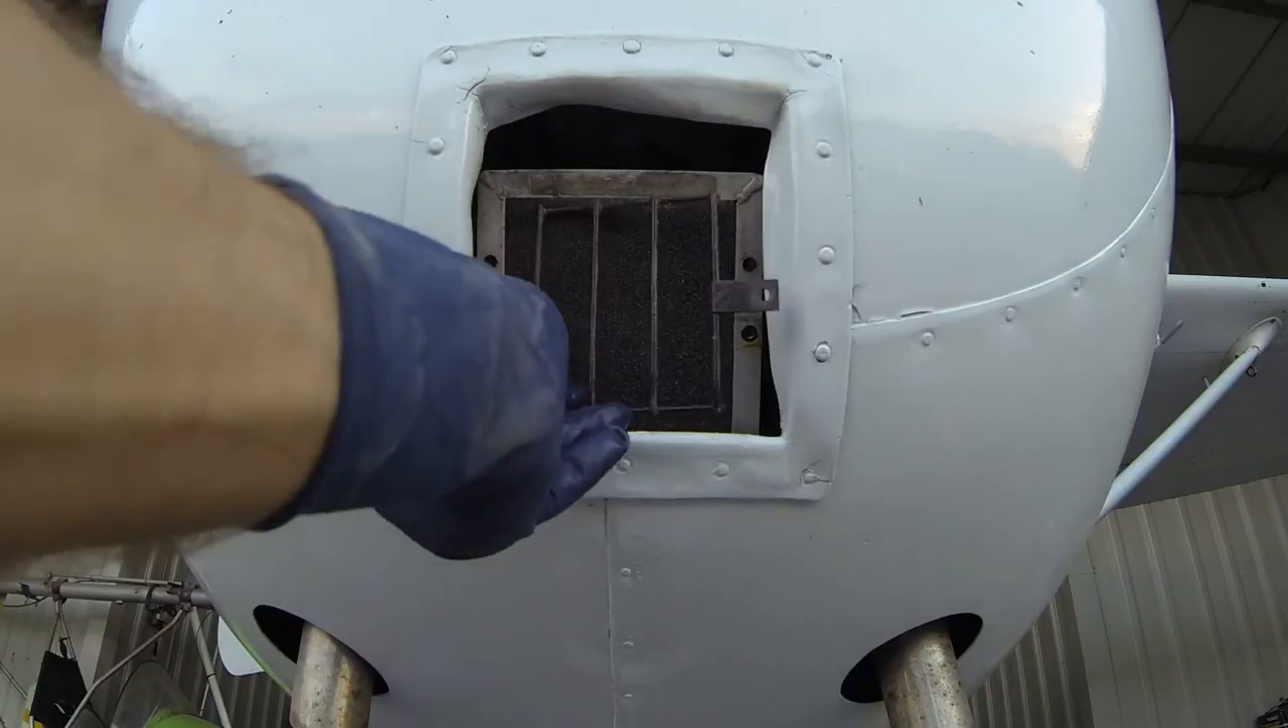All right, we've got our filter element in there.